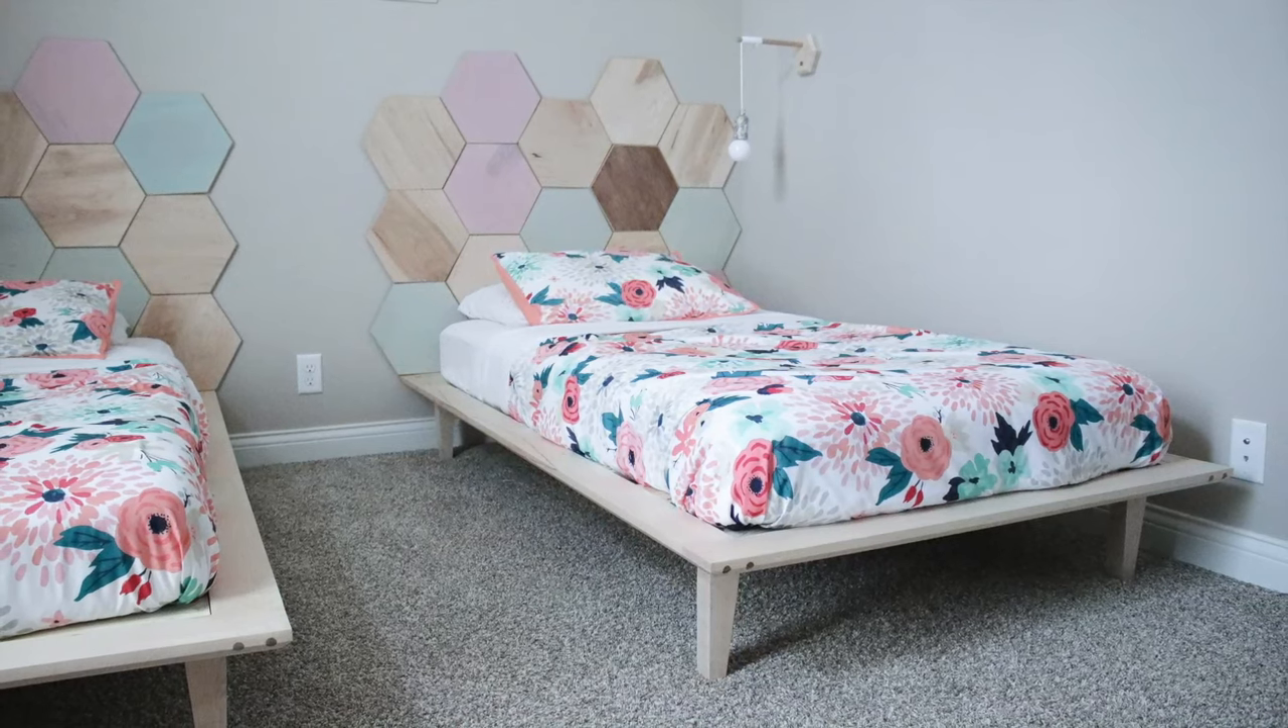After we put all the tiles on my wife made the beds and there they are the modern platform beds for my girls with hexagon headboards that you can rearrange in any pattern or shape that you want.